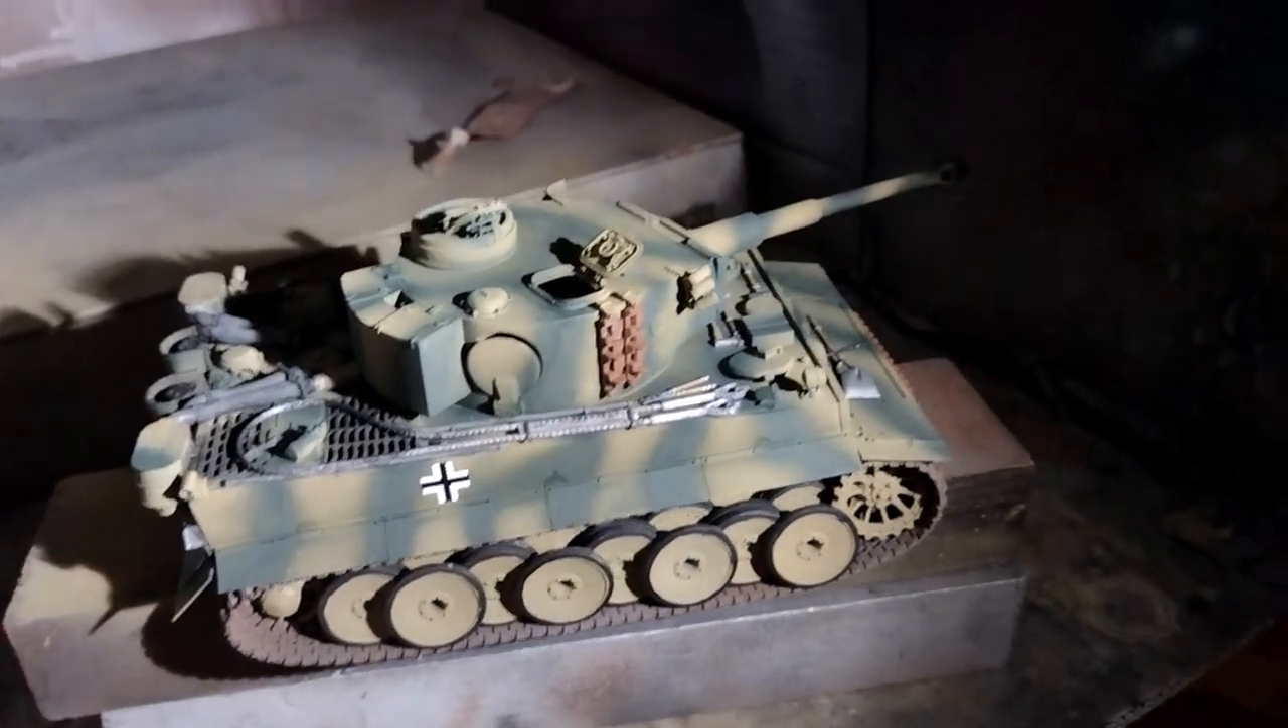The only thing I haven't yet done is put turret numbers on.